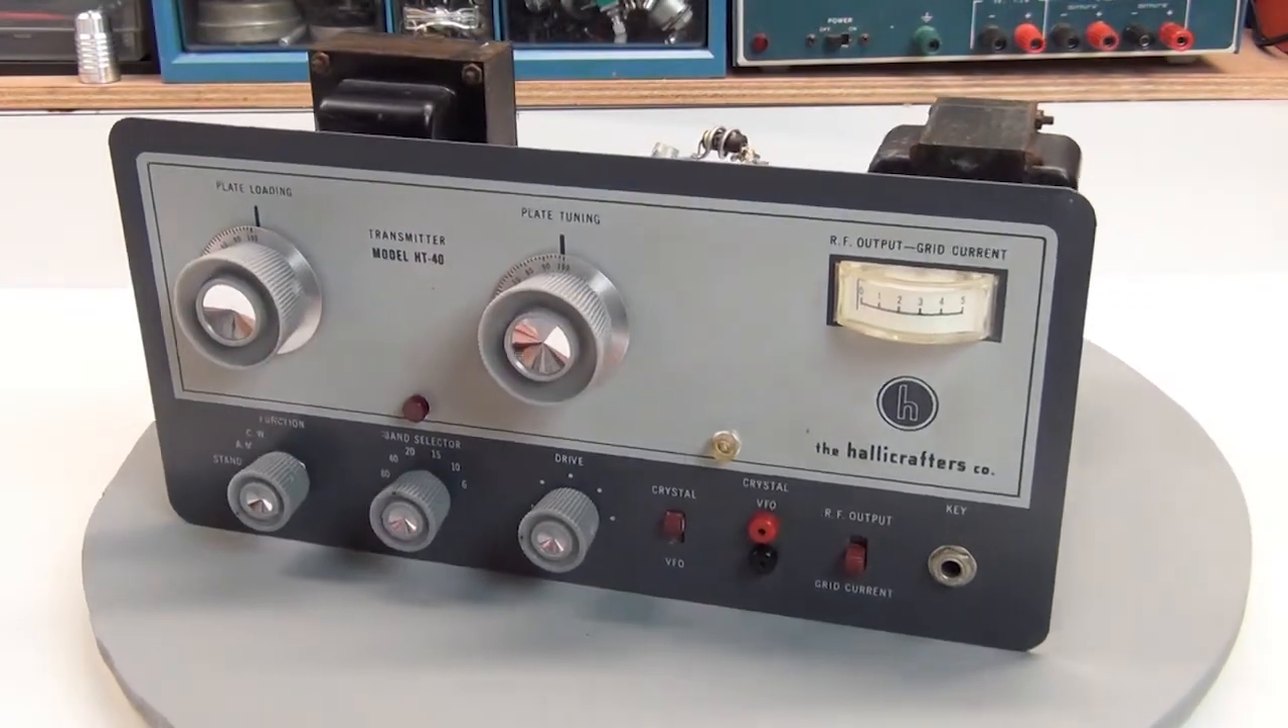And here's the chassis removed from the case.